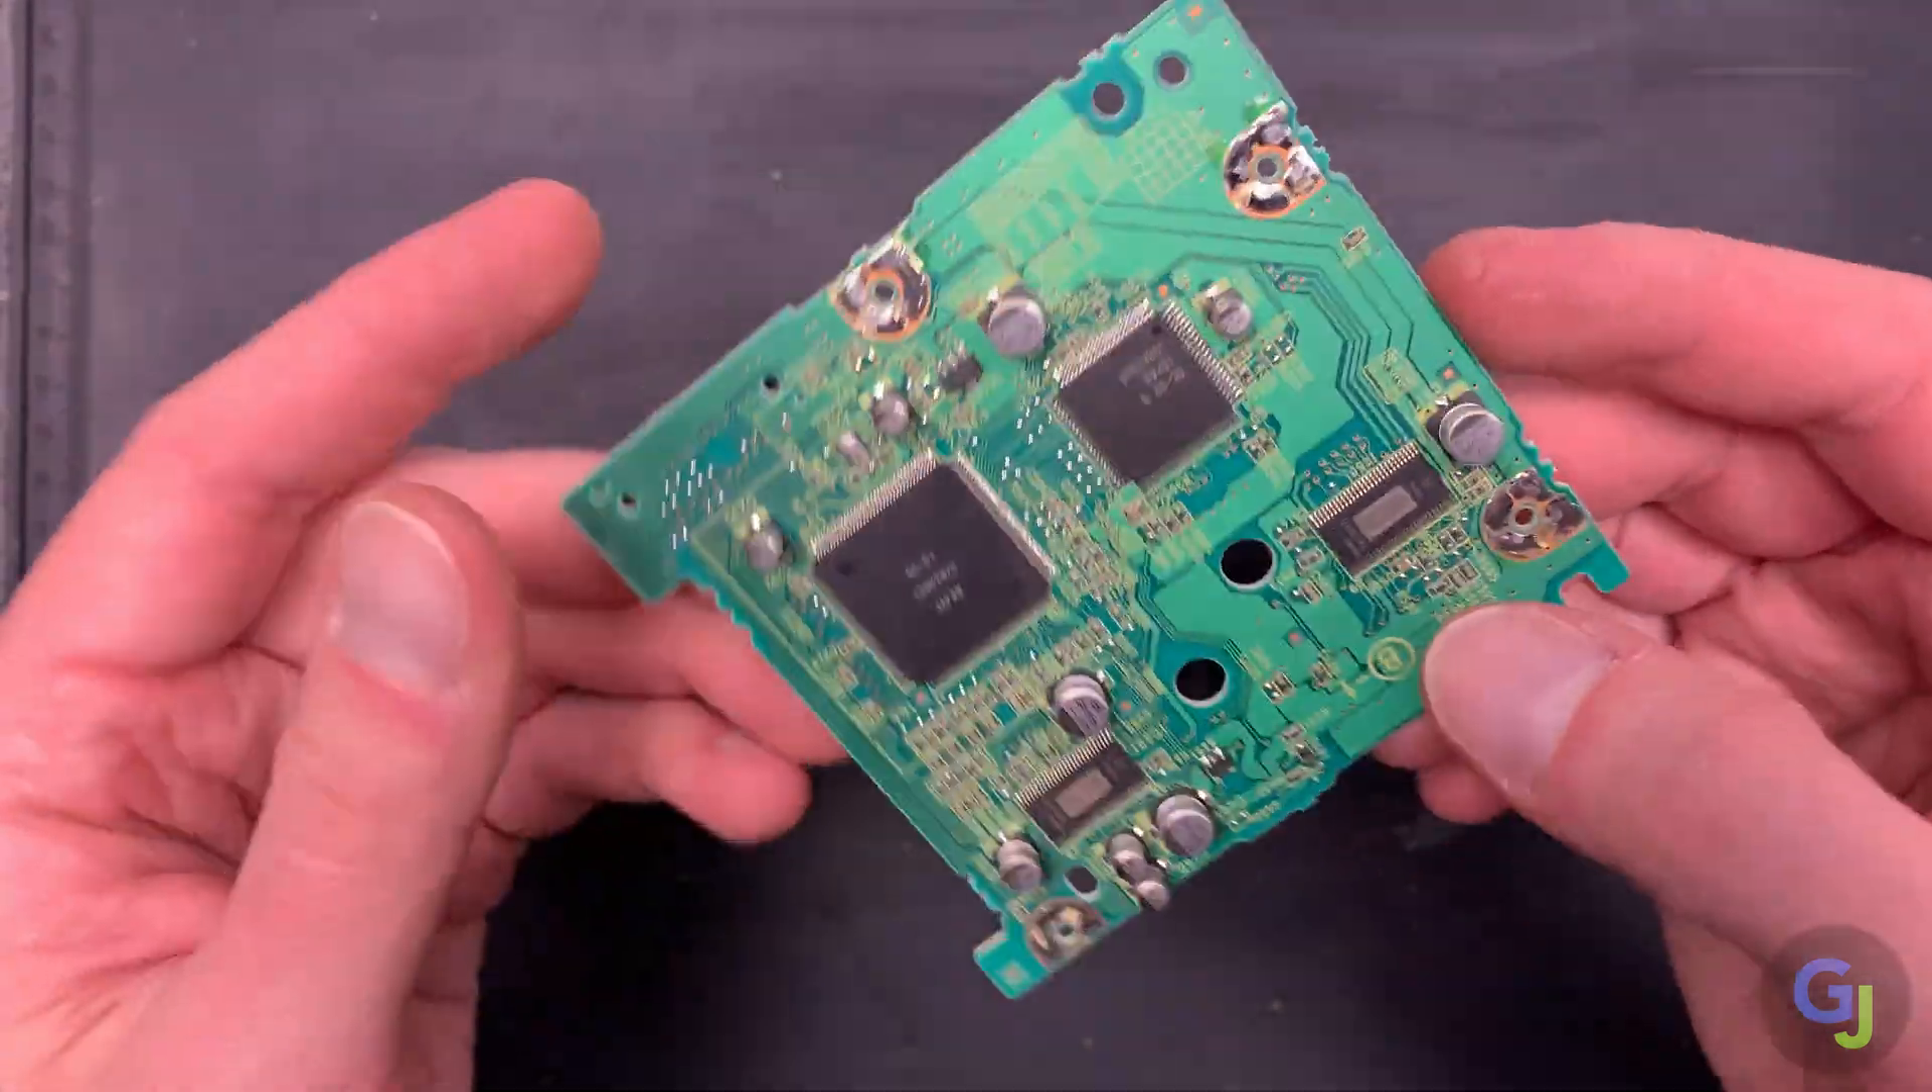But congrats you finally have the circuit board out.